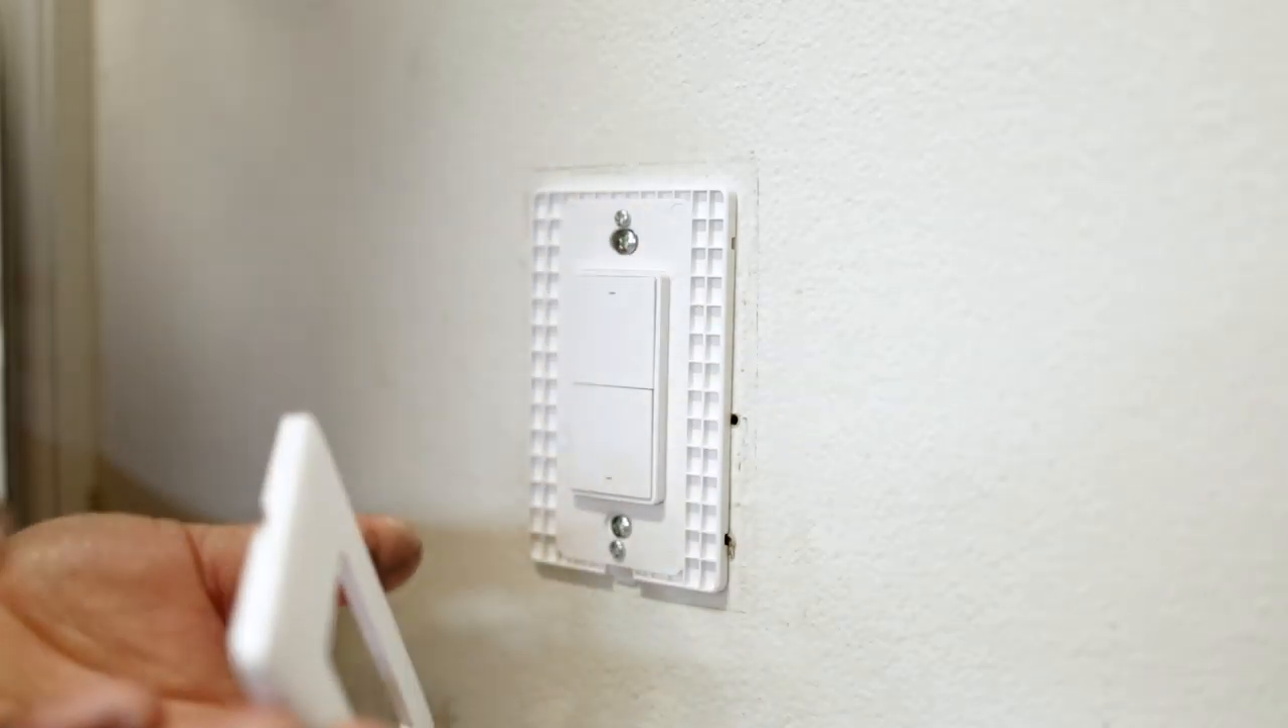And lastly, all we need to do is pop the front face plate on there.